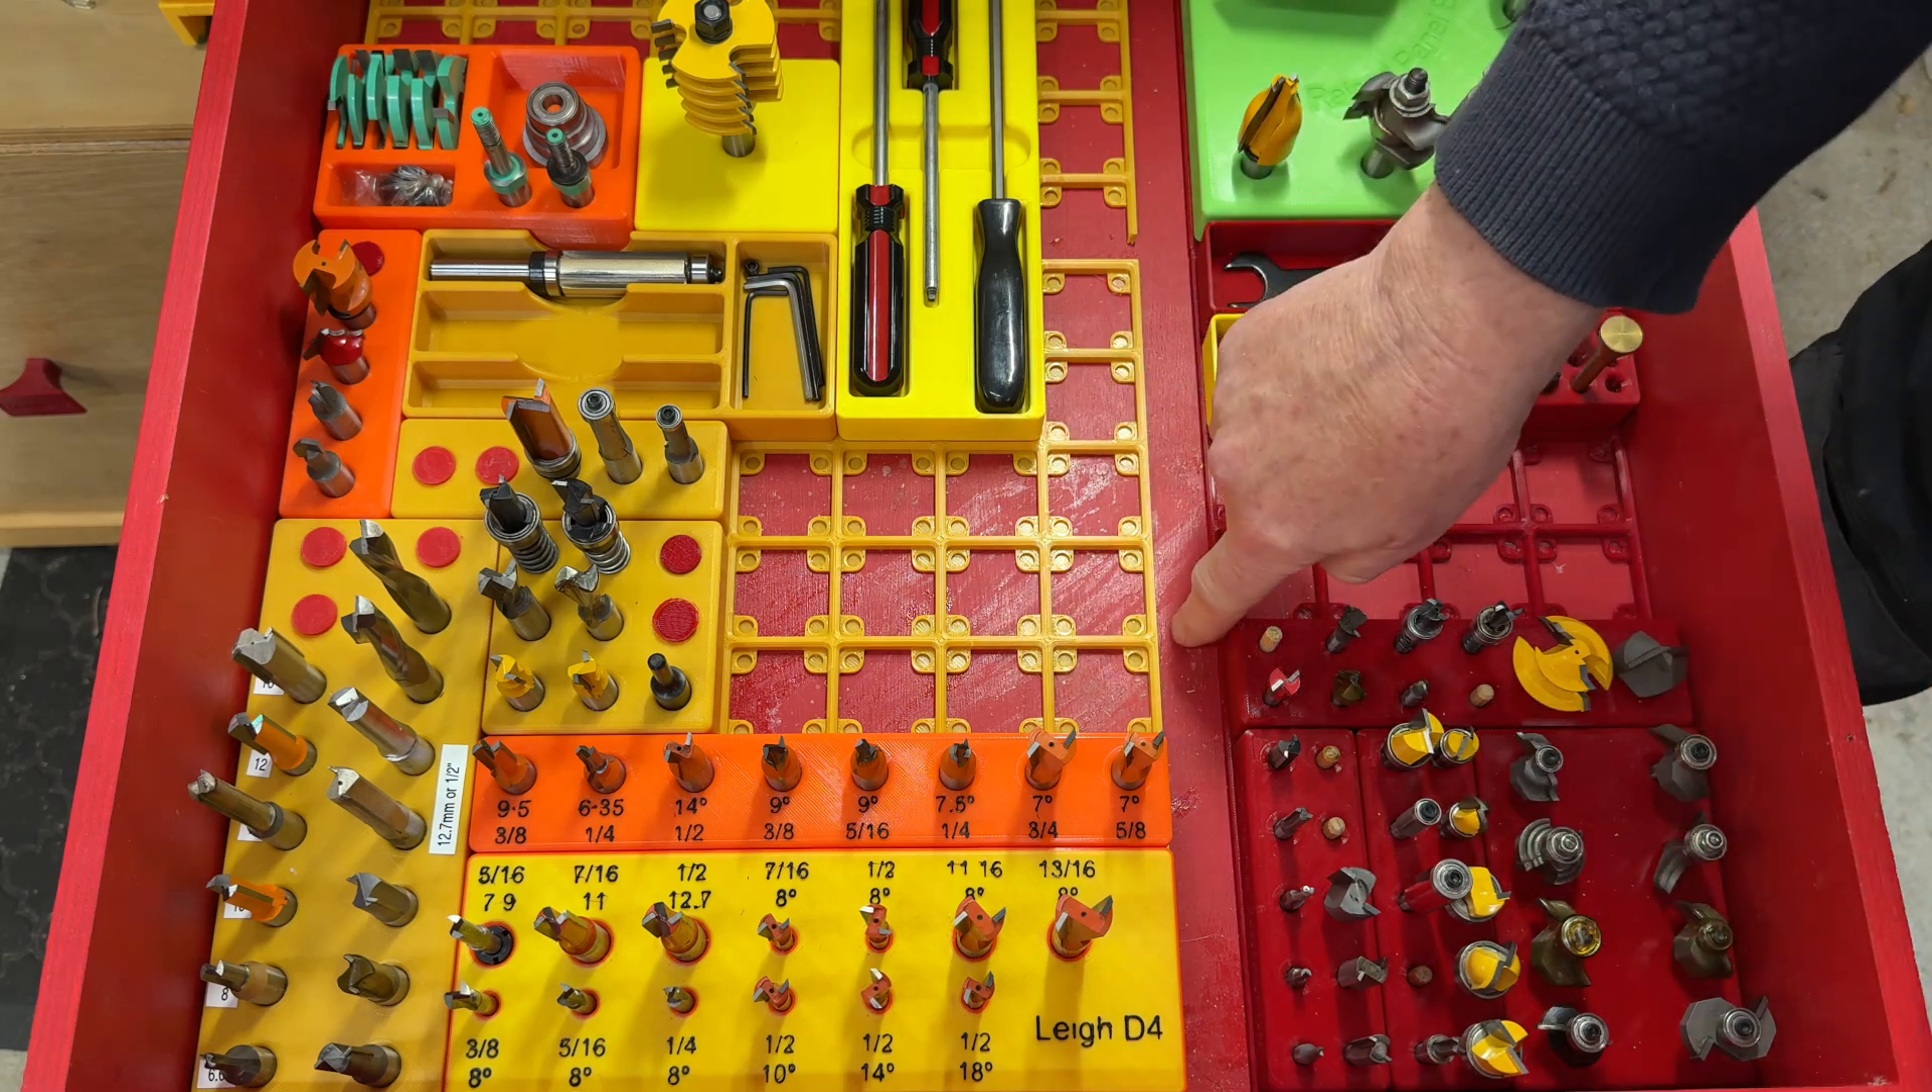As you can see there's a fair size gap there.